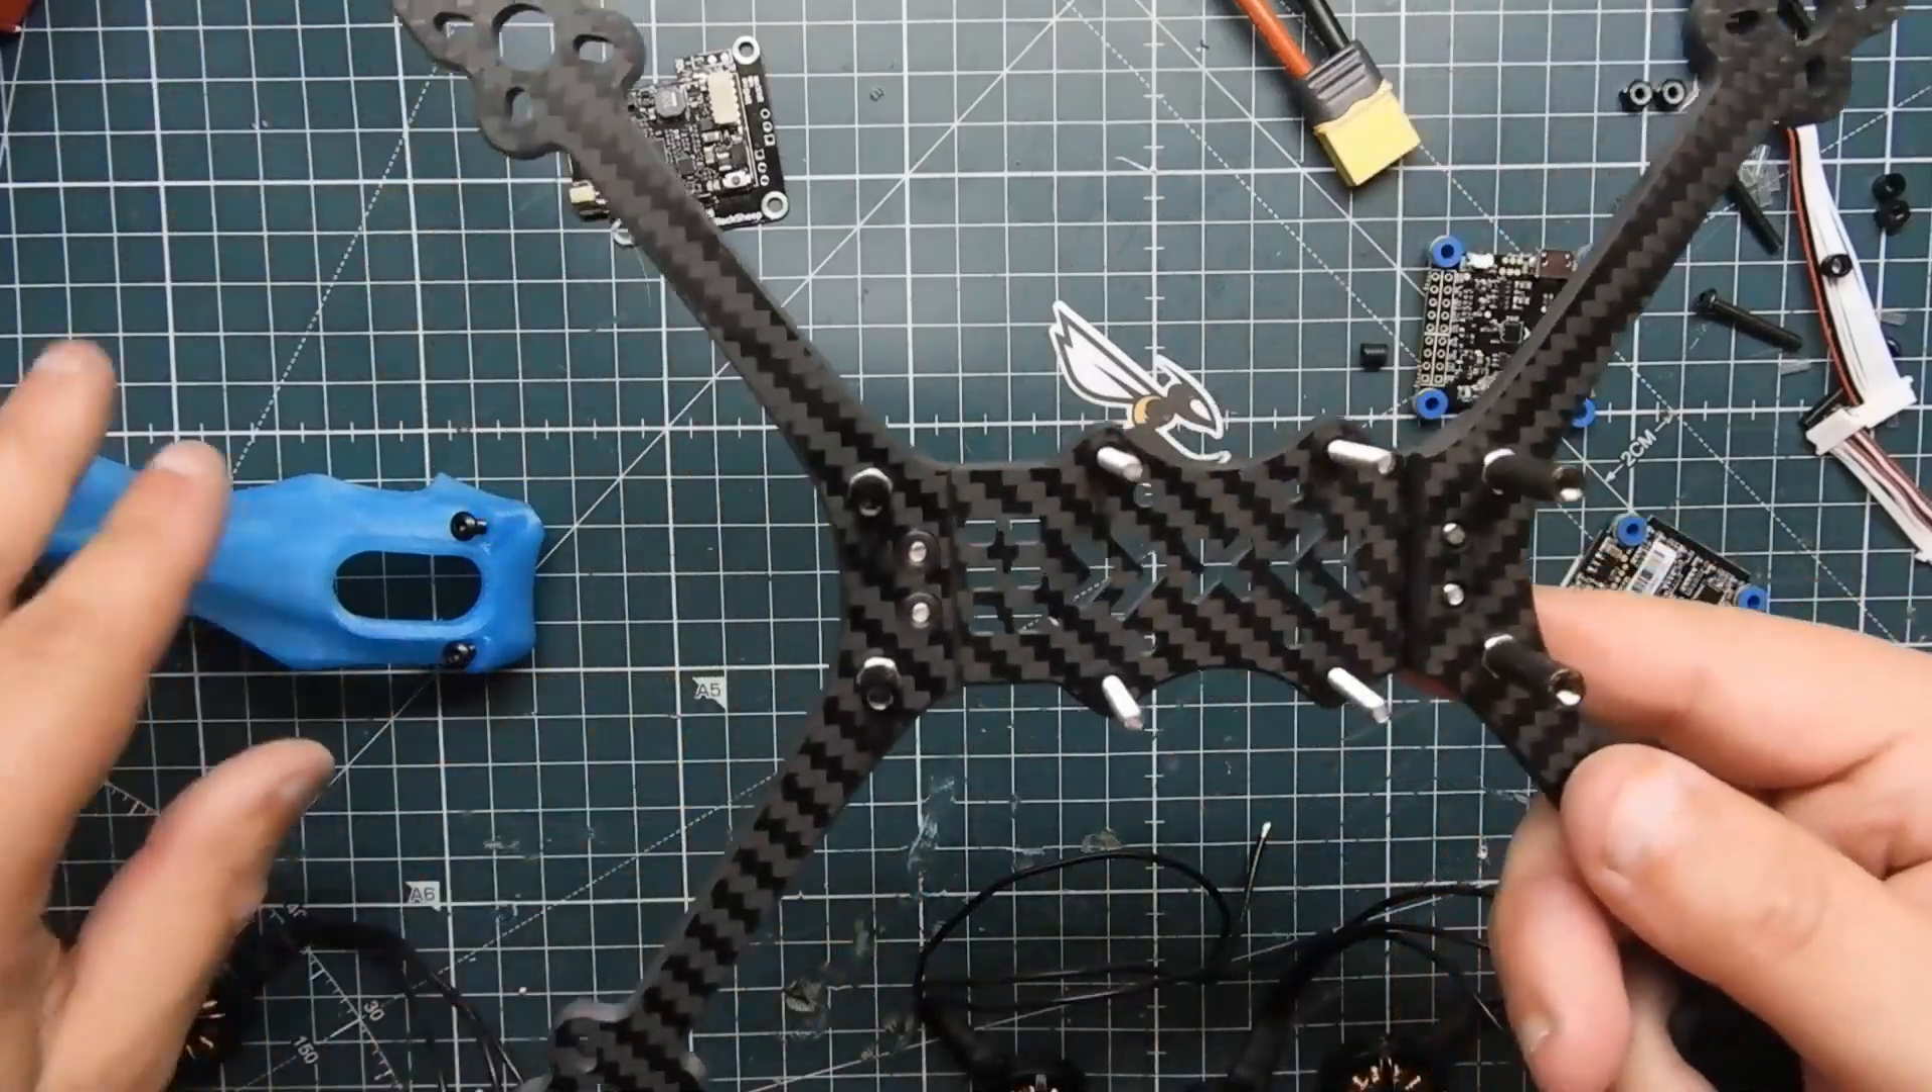I have the frame all built except for the canopy on it.